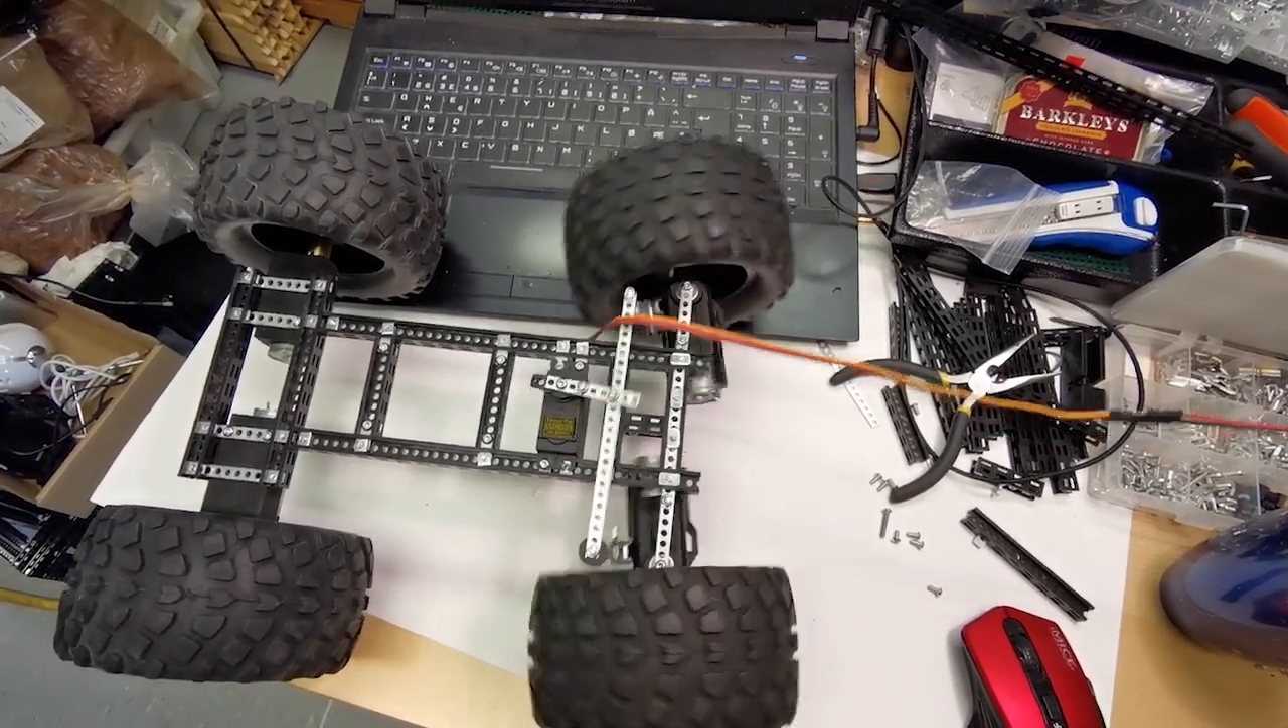Now the fat tires are on the car.